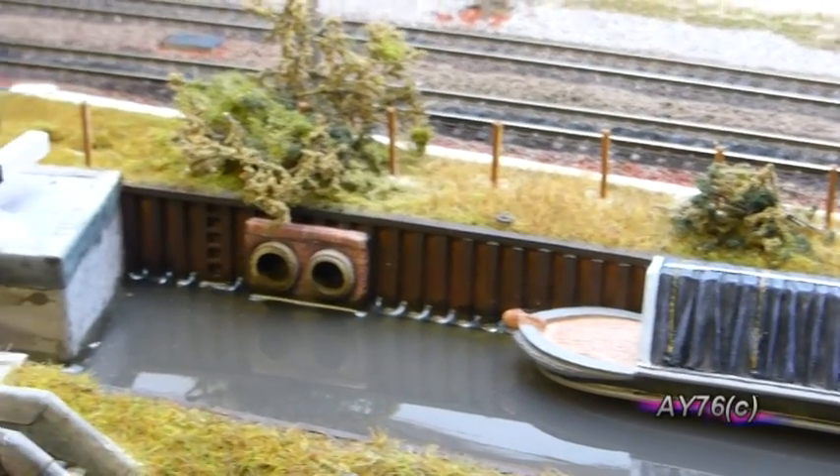So as you can see we've now got the fence posts glued into position.